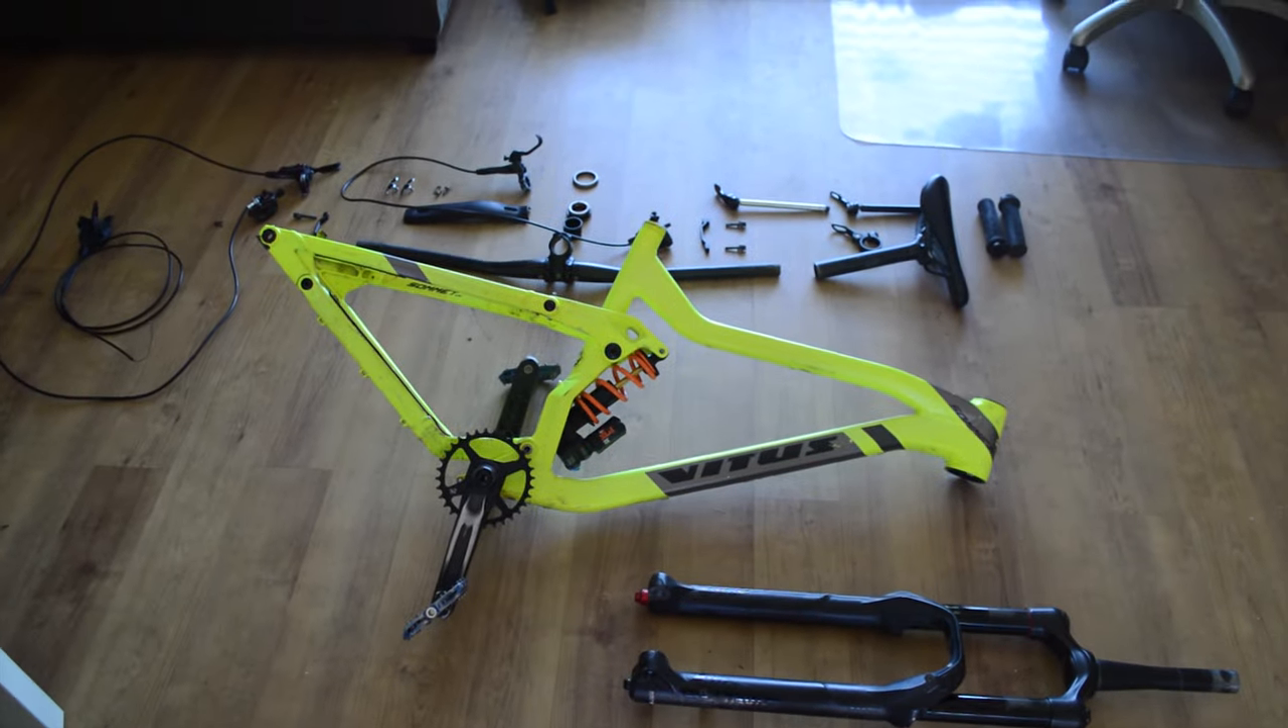All right so everything's pretty much torn down just got to take off the rear shock.